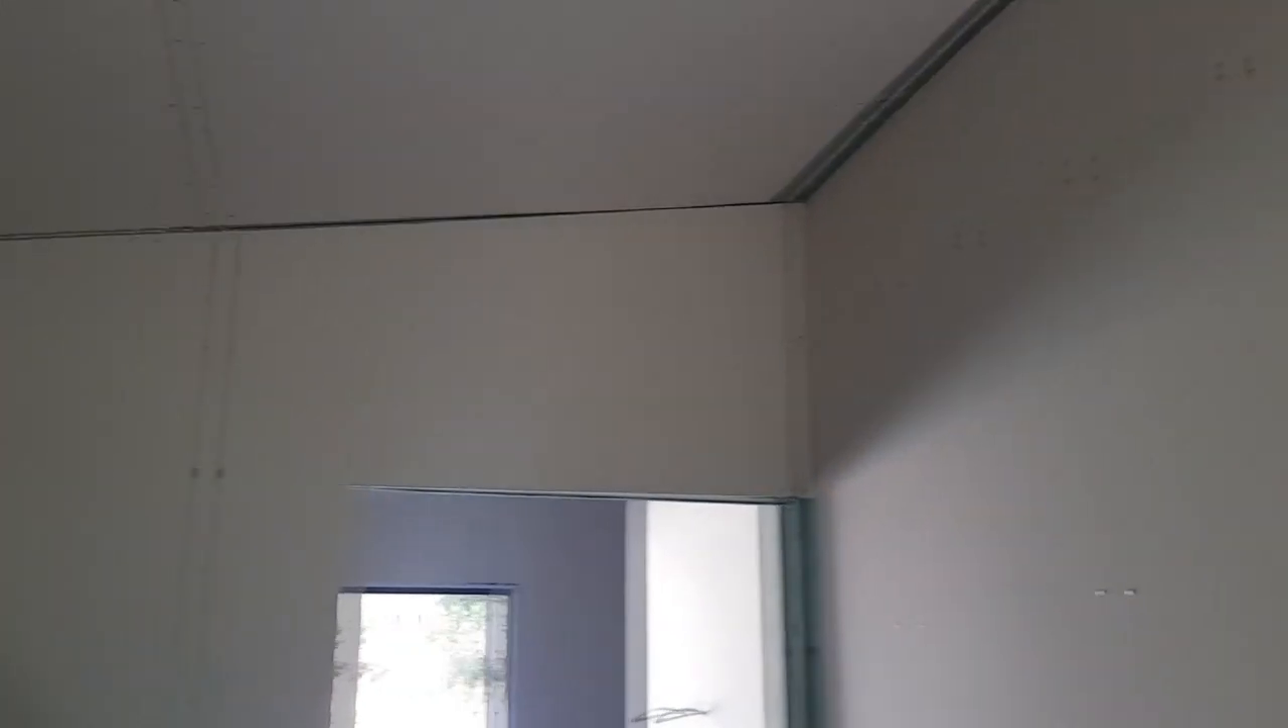I've yet to do the cornicing in this room.